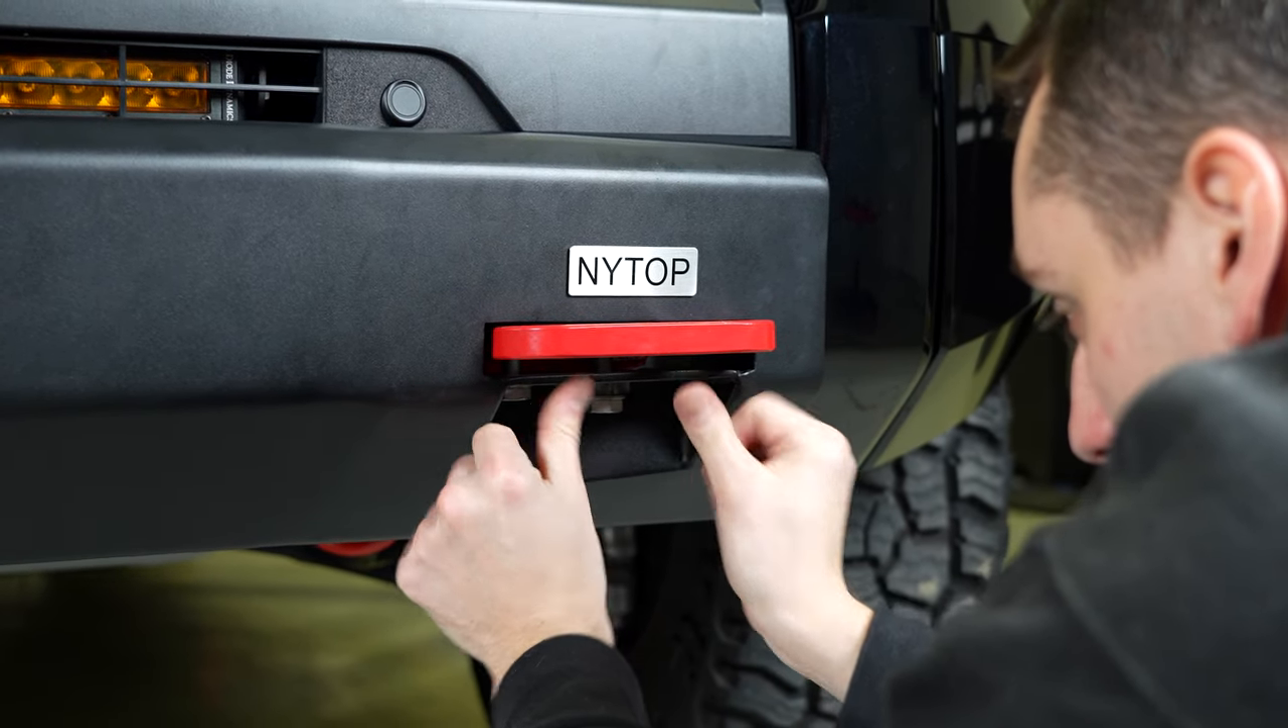So if you look, you can see we have a big gap here between the tow hook and the bumper and that's where these spacers are going to come in handy.